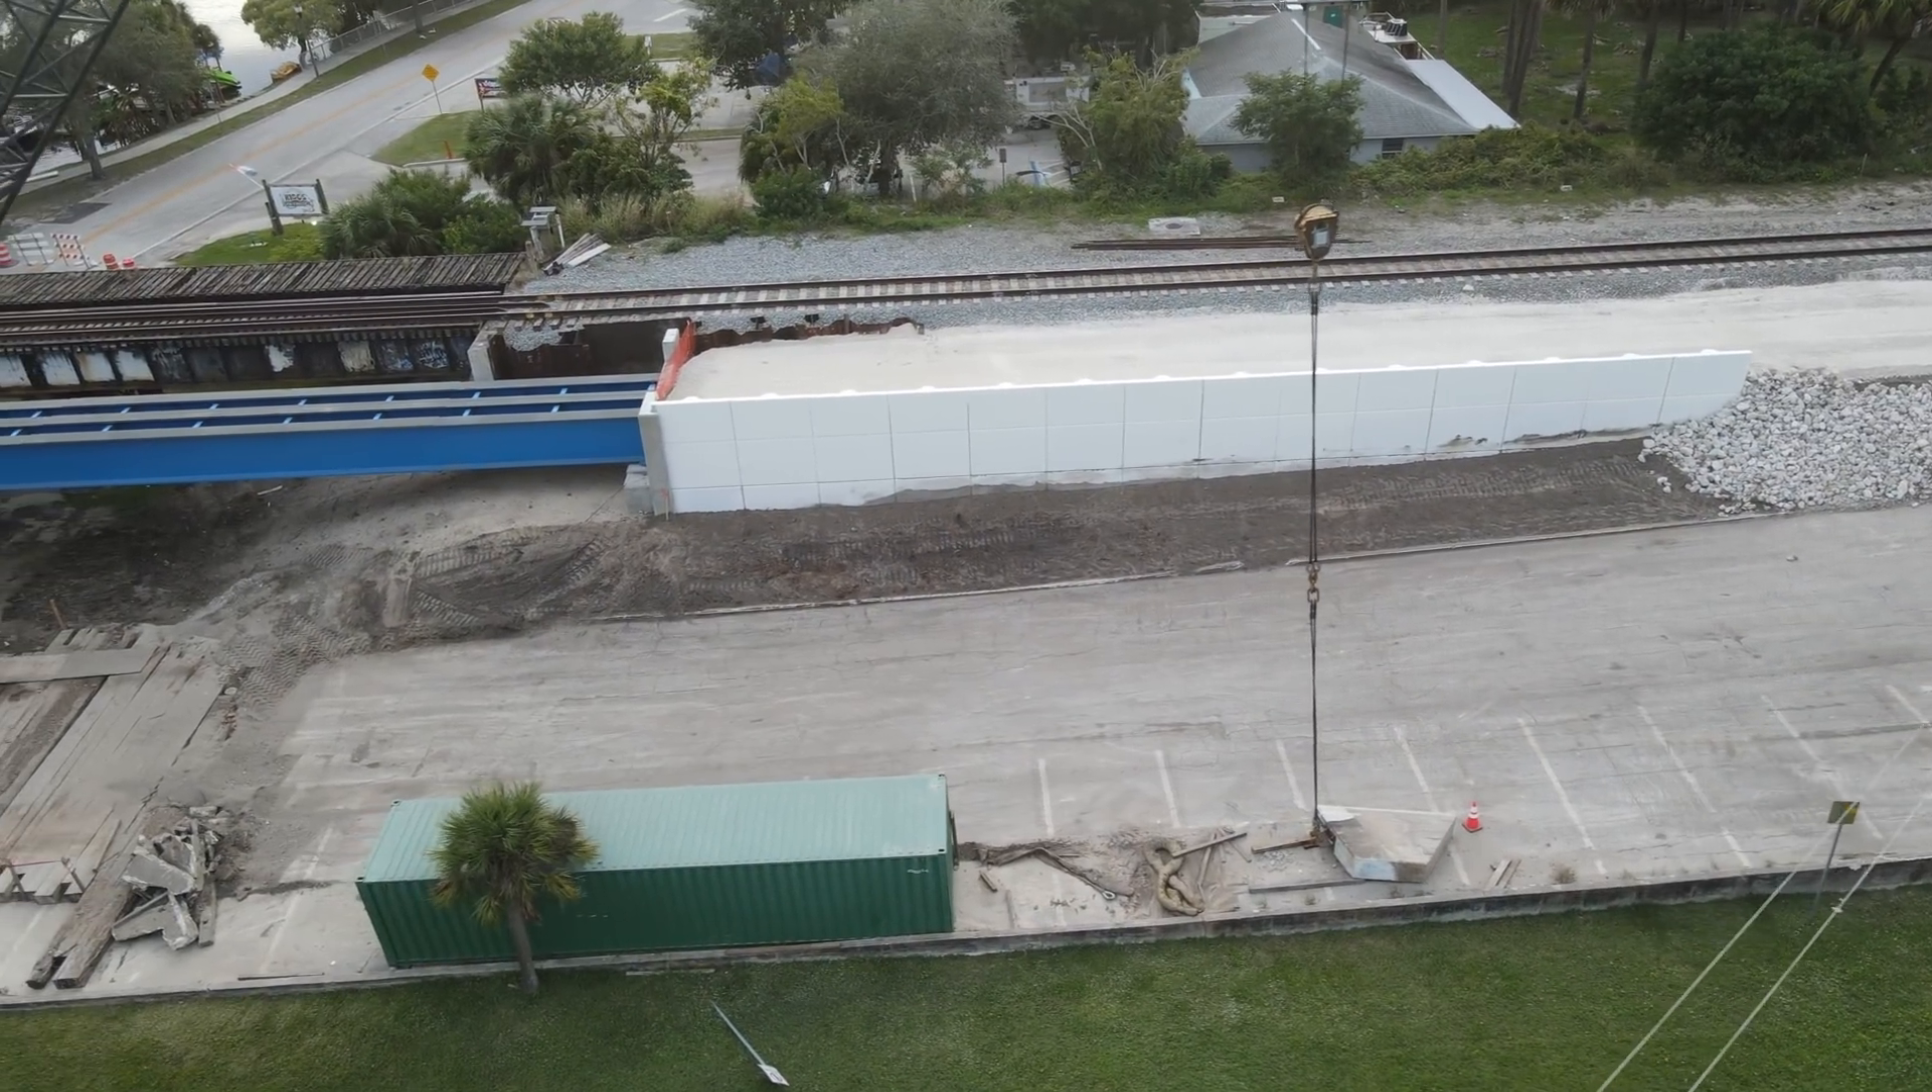Past the bridge, a retaining wall has been installed and subroadbed has been laid in preparation for the second track.